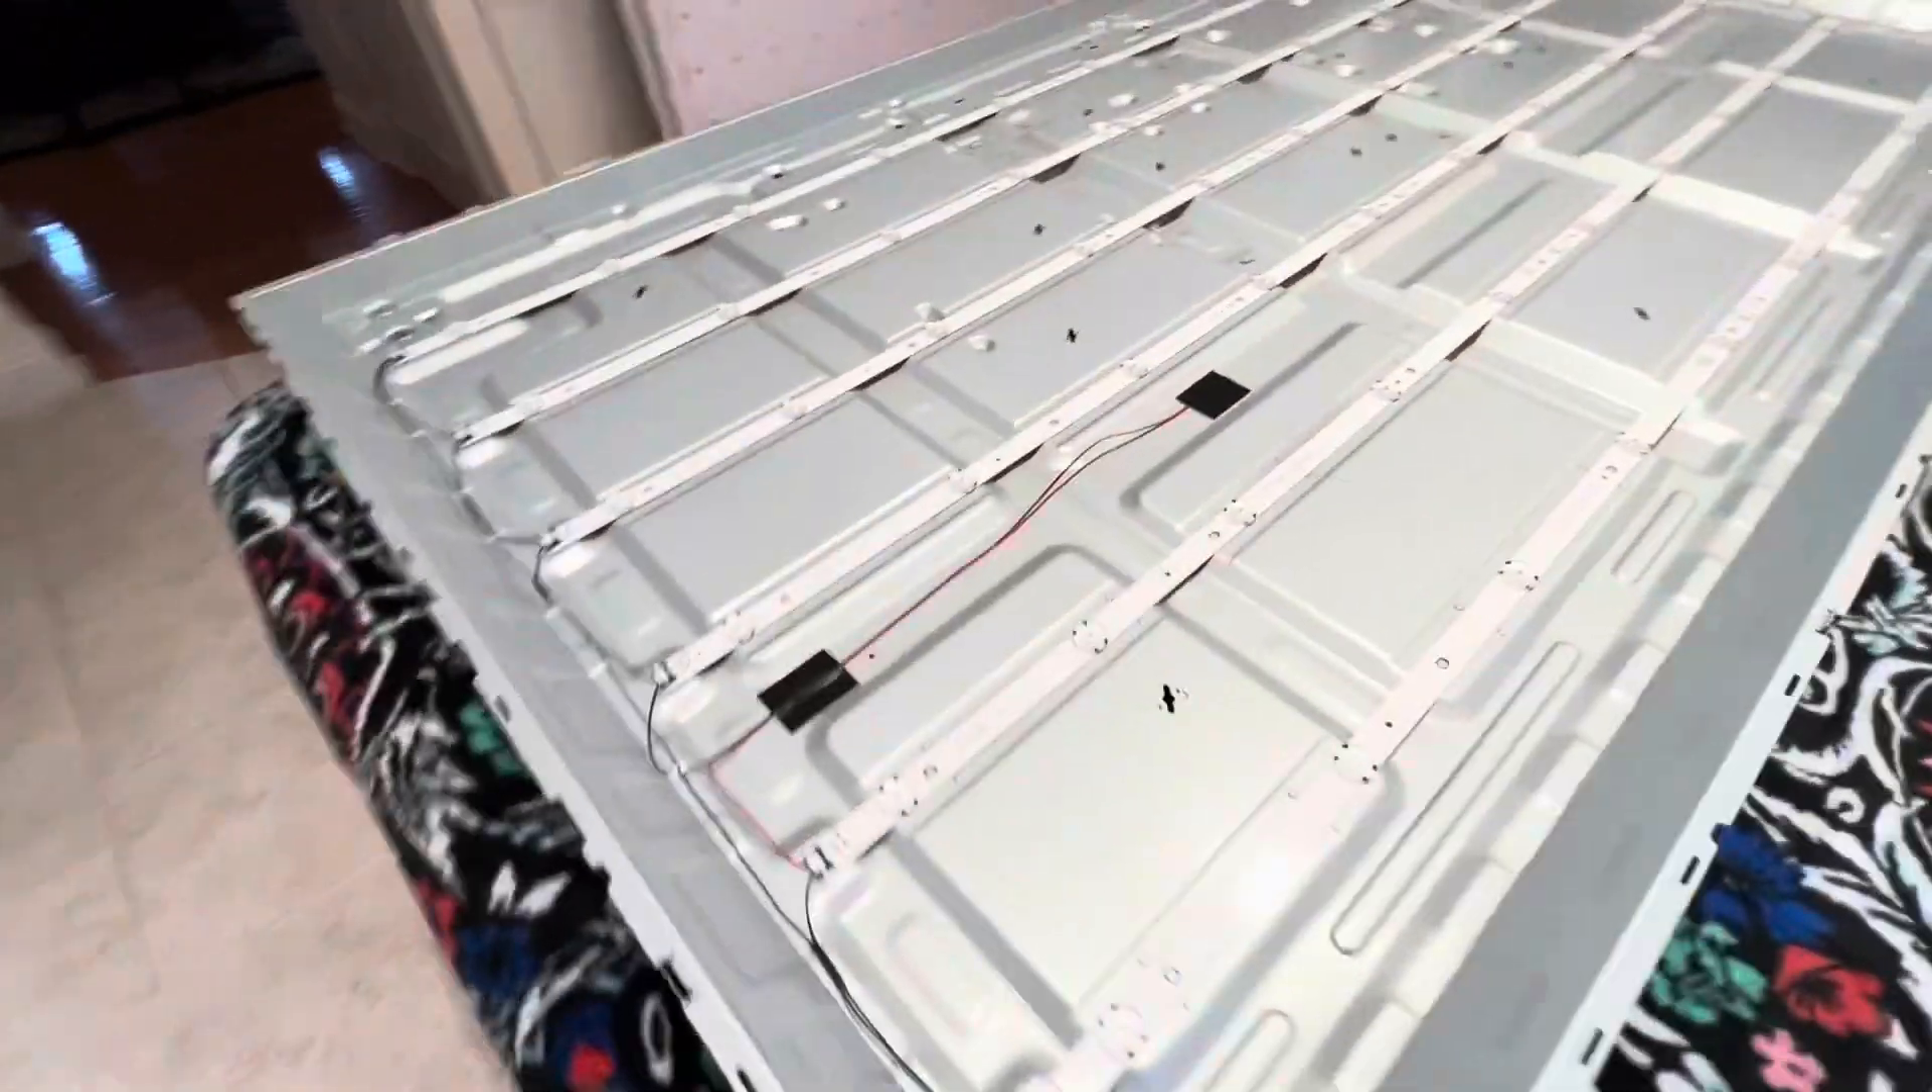Okay and now we have access to our all of our uh led lights and they only illuminate two colors white and blue.